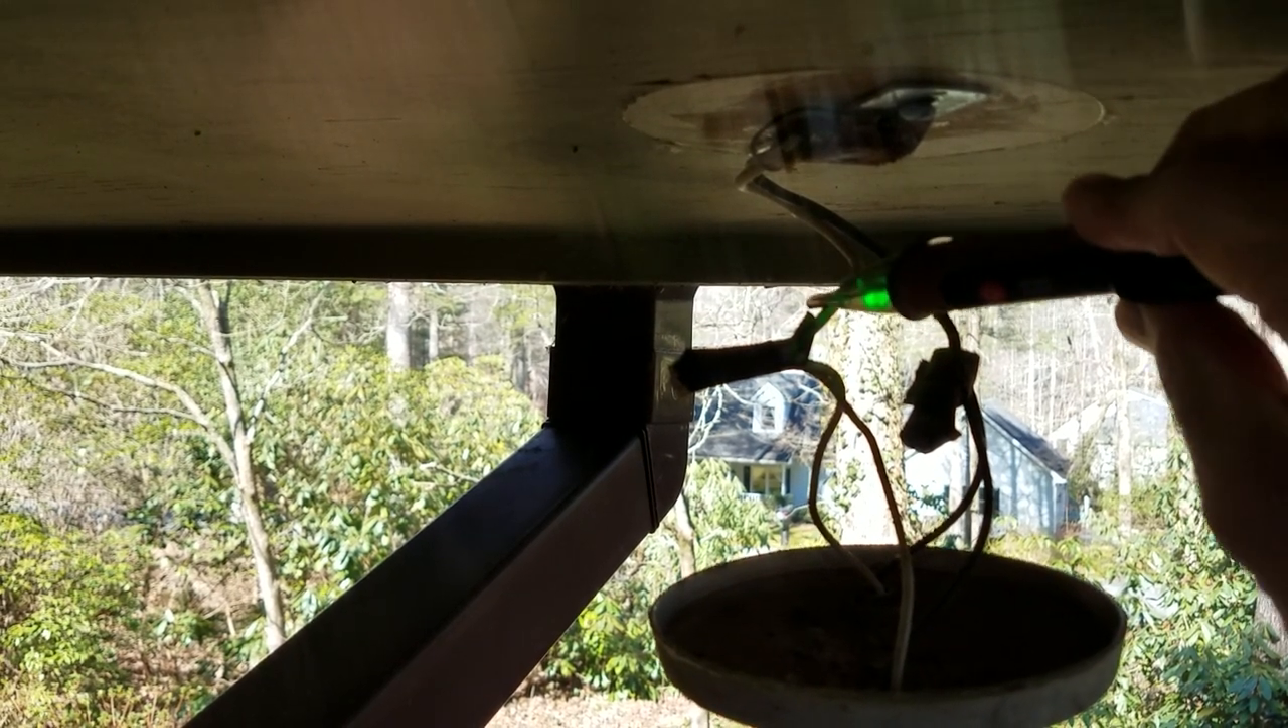As you can see, the fixture is dropped from the ceiling.